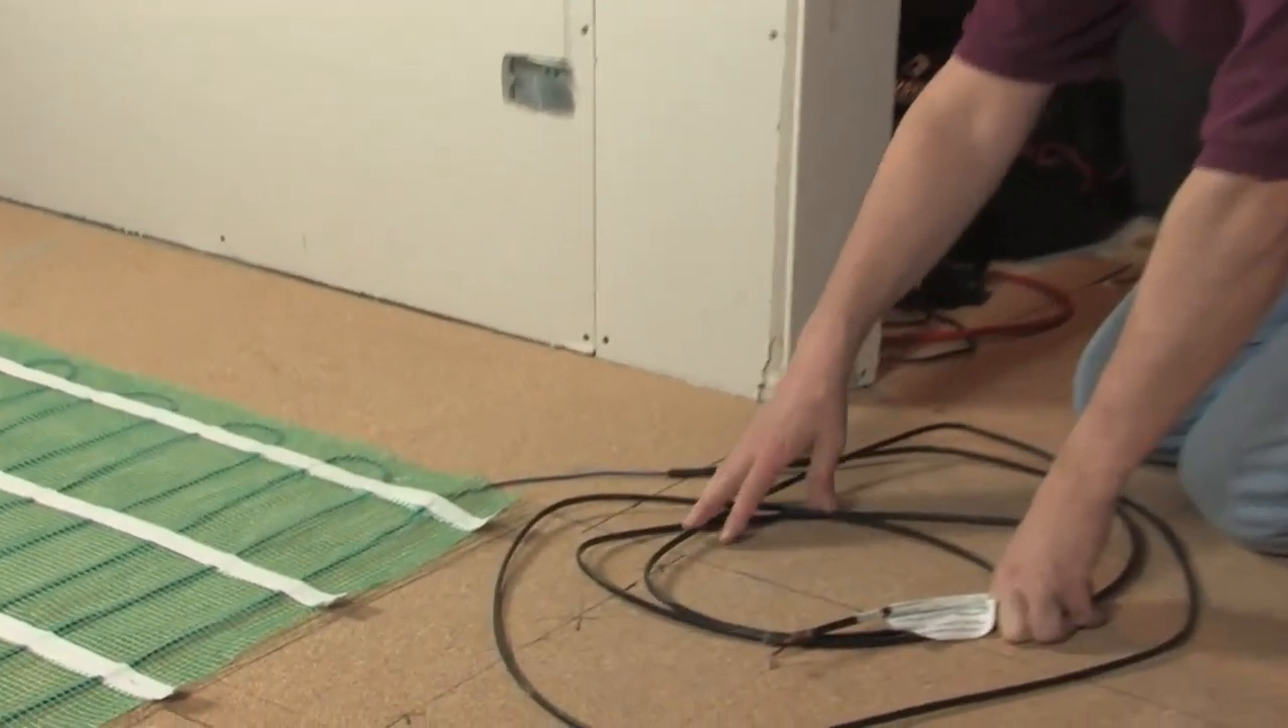Now we have our heating rolls down on the floor.